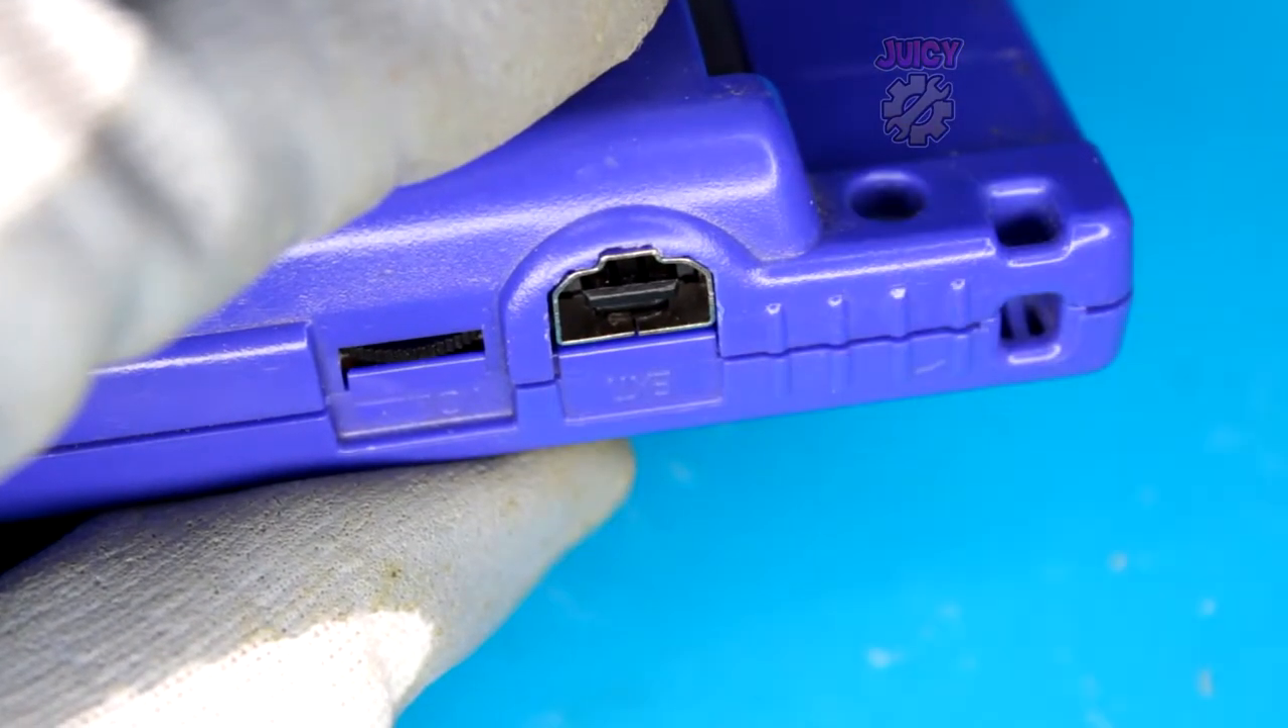And there's no gap between either side of the case.